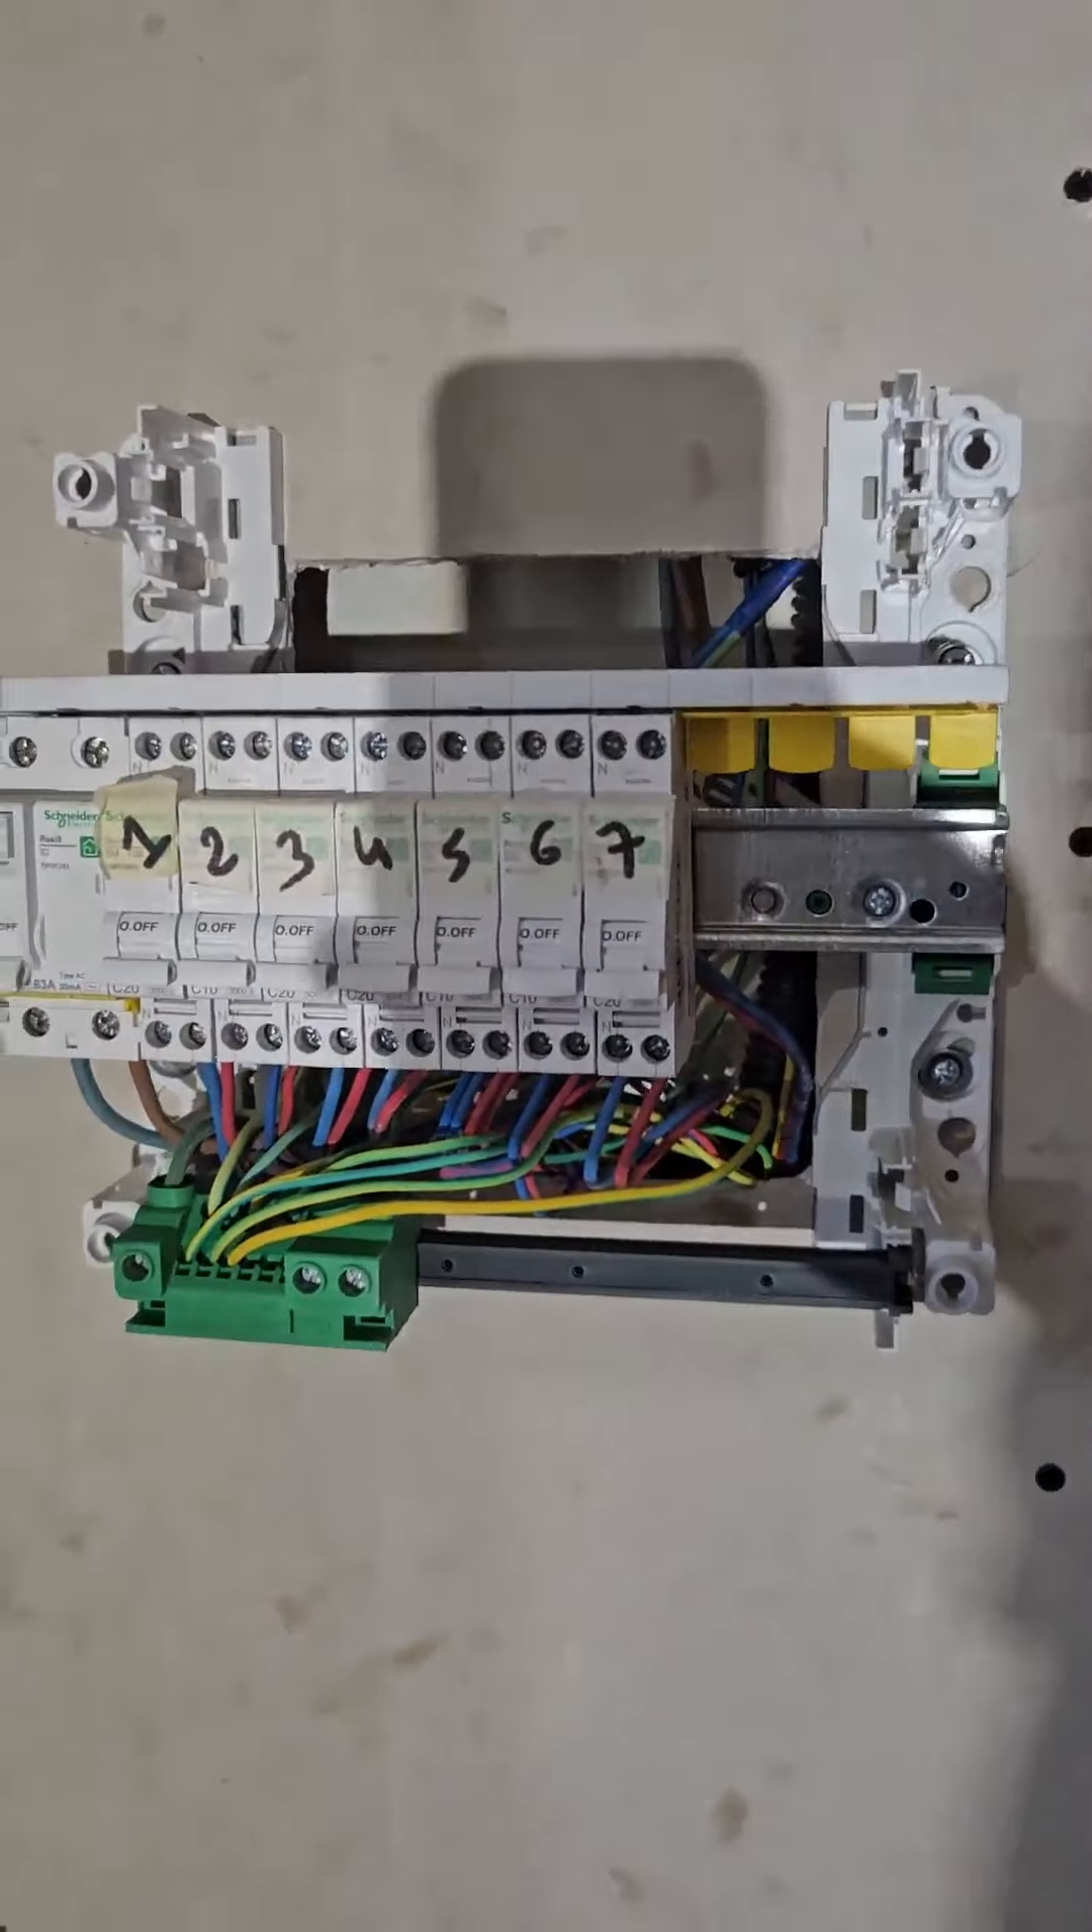Le placo, il est en place. Le tableau, il est en place.